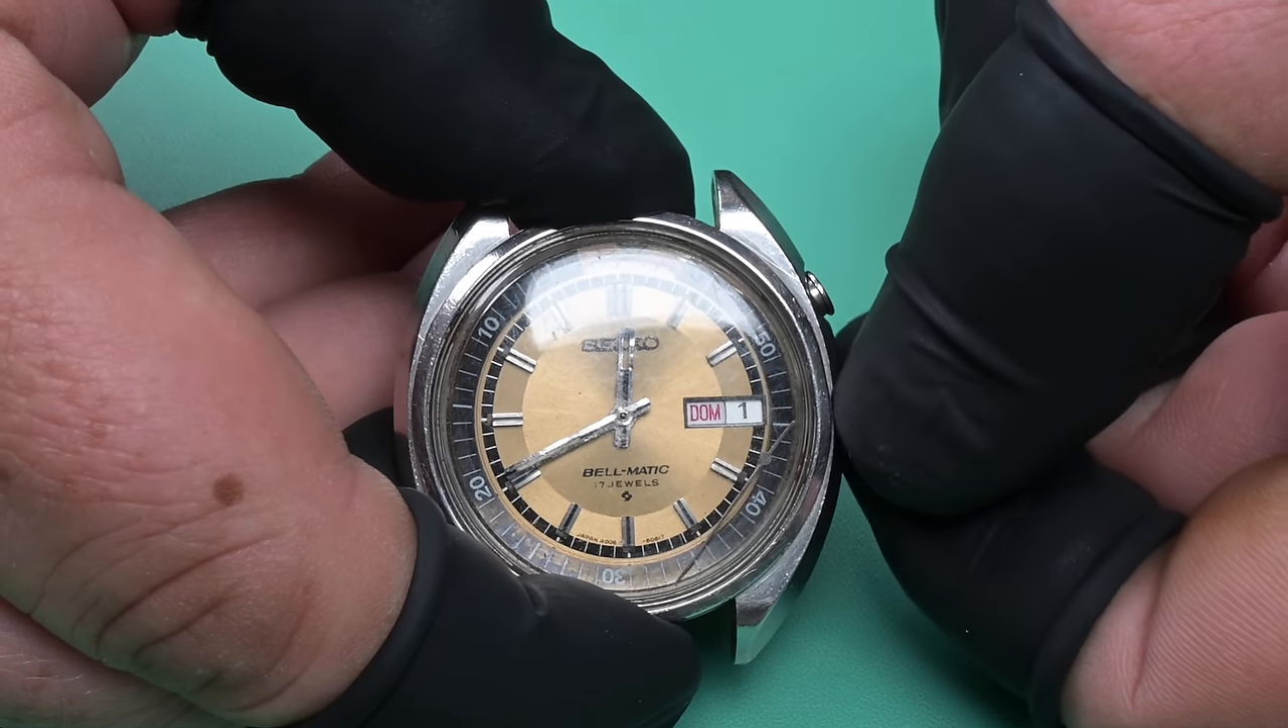Uh obviously as you can see there the seconds hand is not attached but the alarm rings seems to rotate around okay.